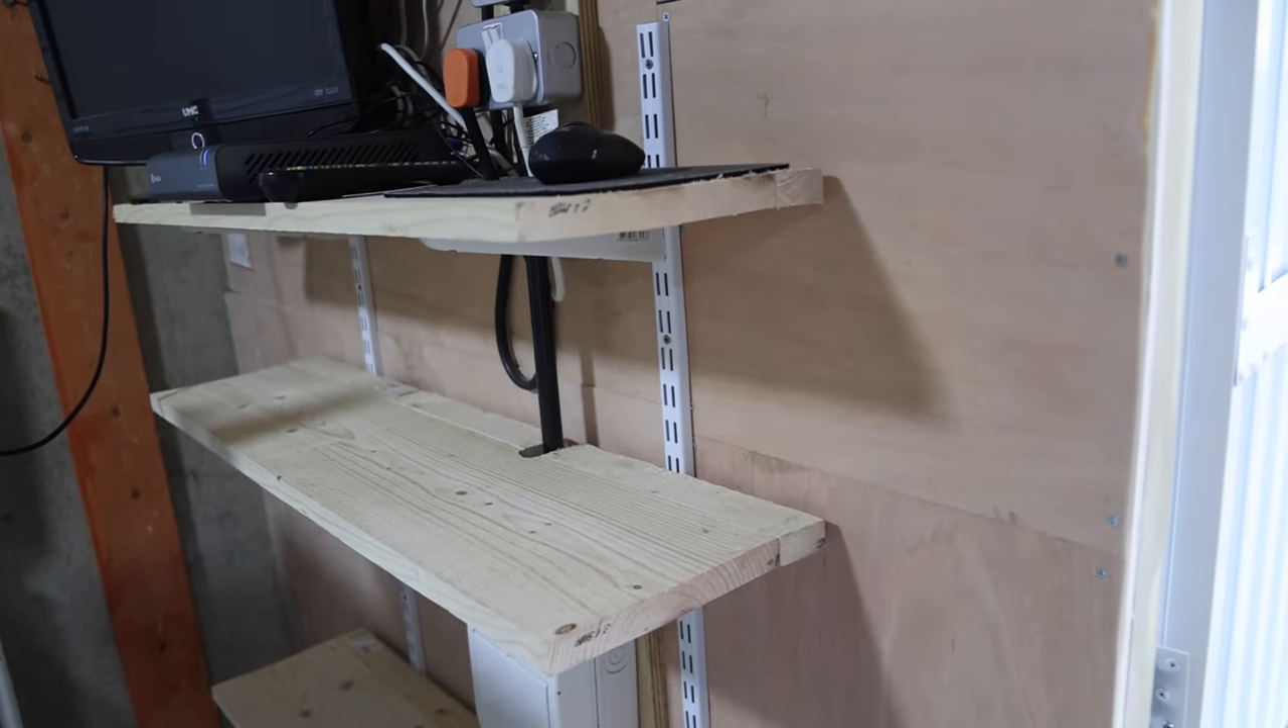I think it's about 22 mil thick and I've just slotted some shelves on.